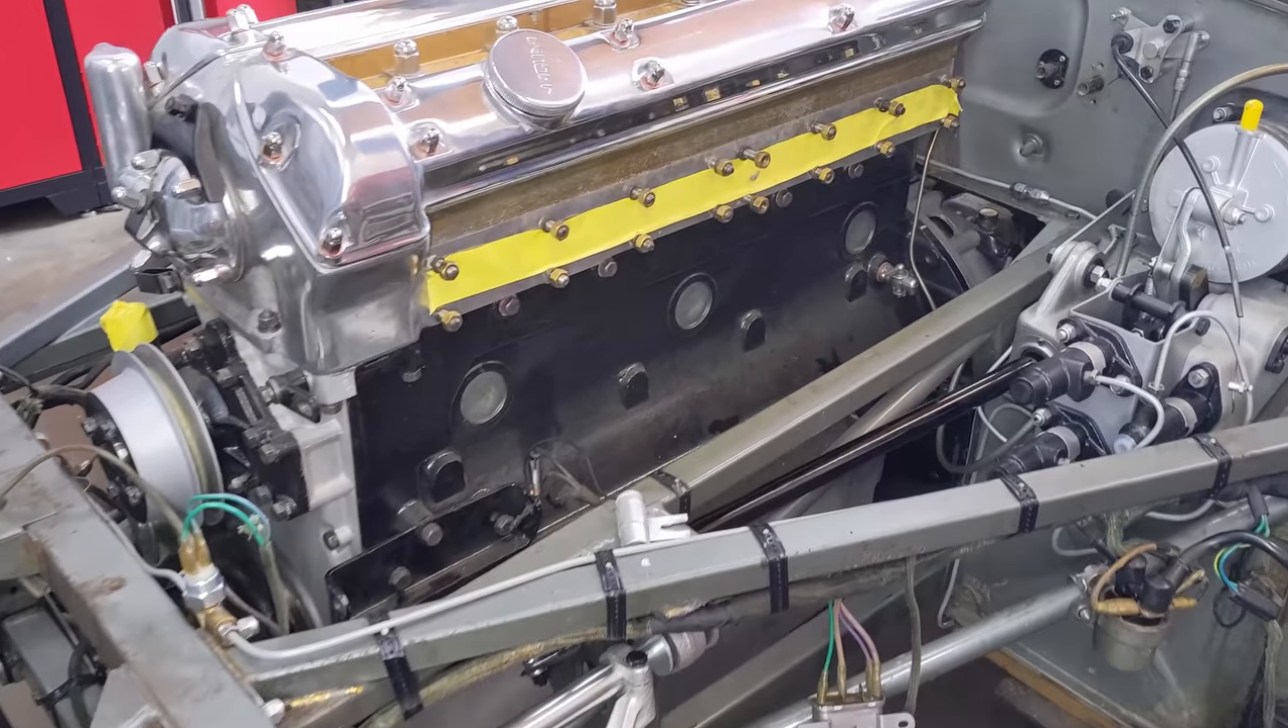And of course, the exhaust is missing. So we're going to put on the original exhaust manifolds.